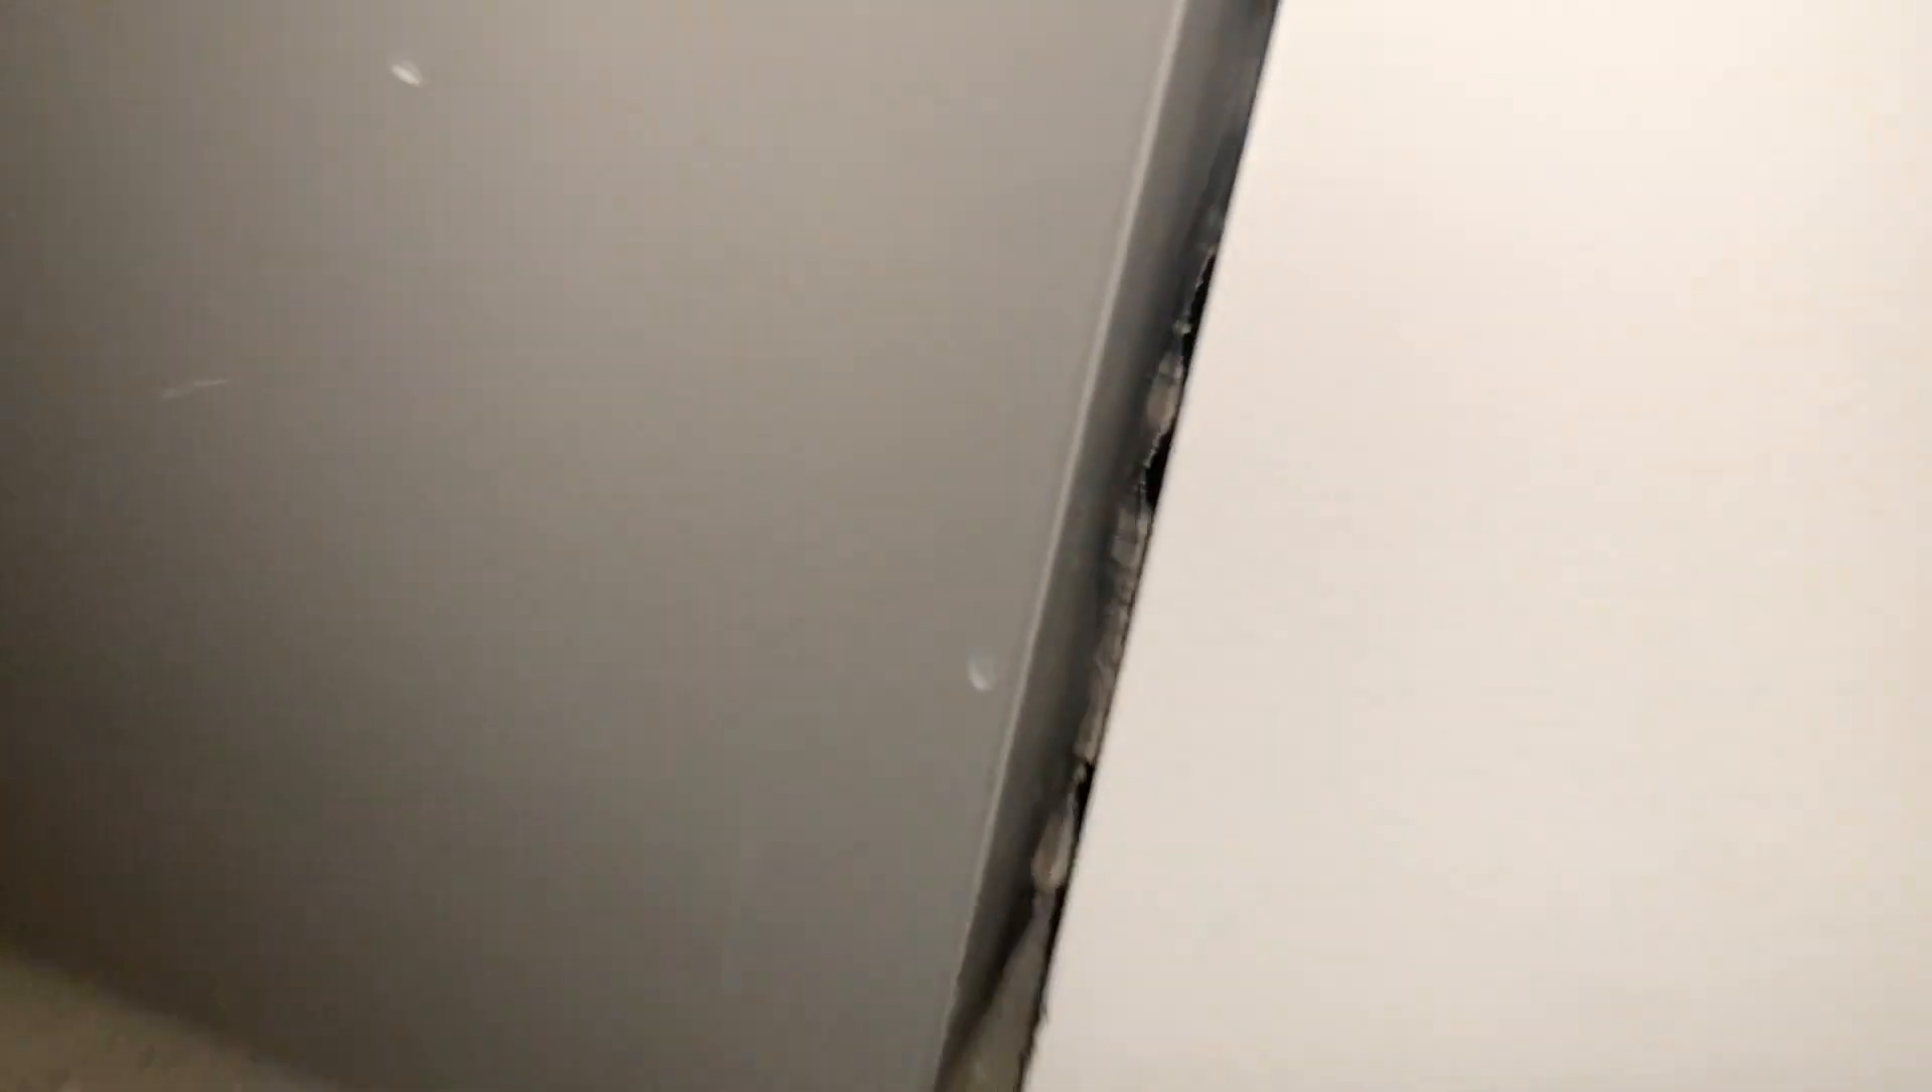Look at that return looks like they added the filter media cabinet and just made it work let's see look at that is there a gap there oh yeah oh yeah.